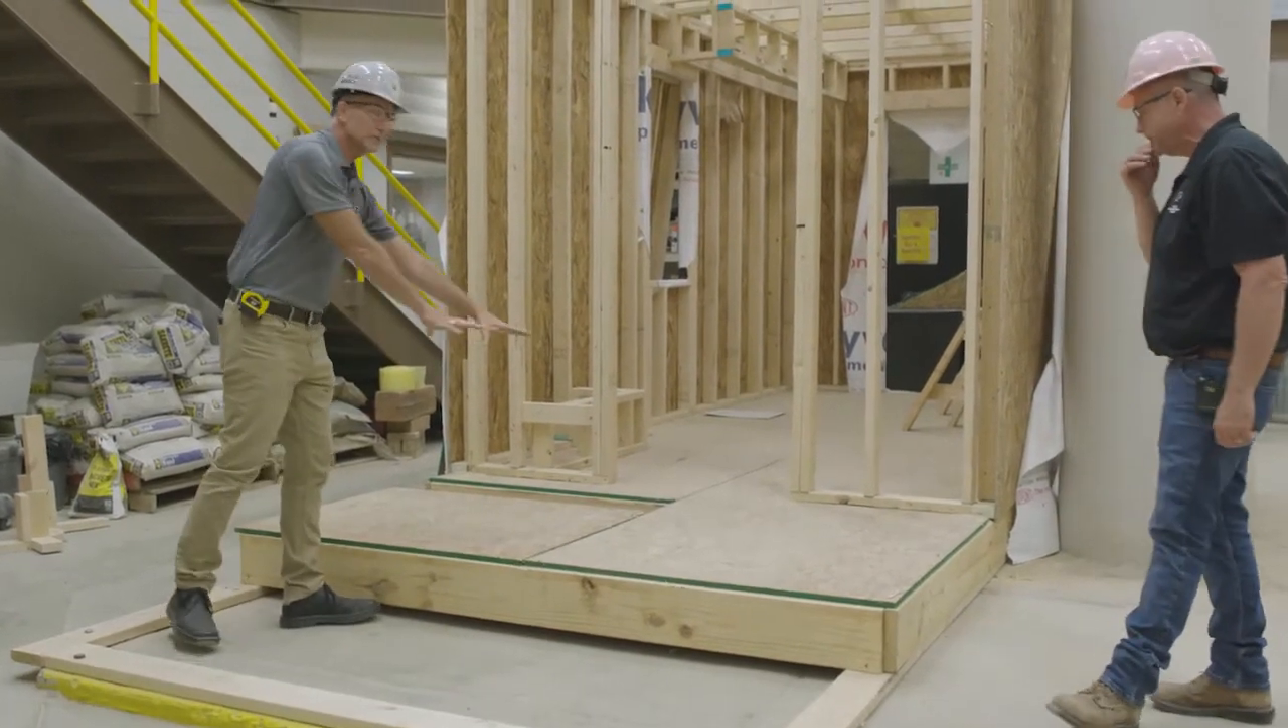So we've laid in our floor decking or our sub floor.